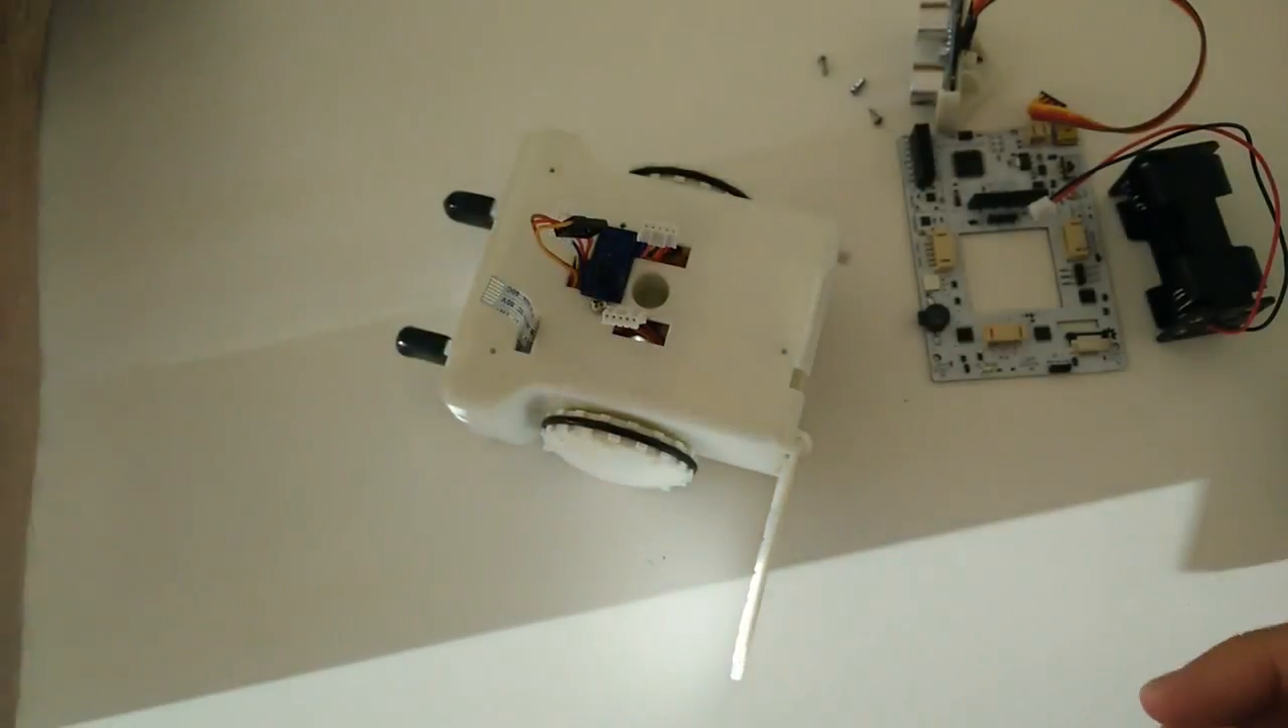And the board is now free, so we're going to put it aside.